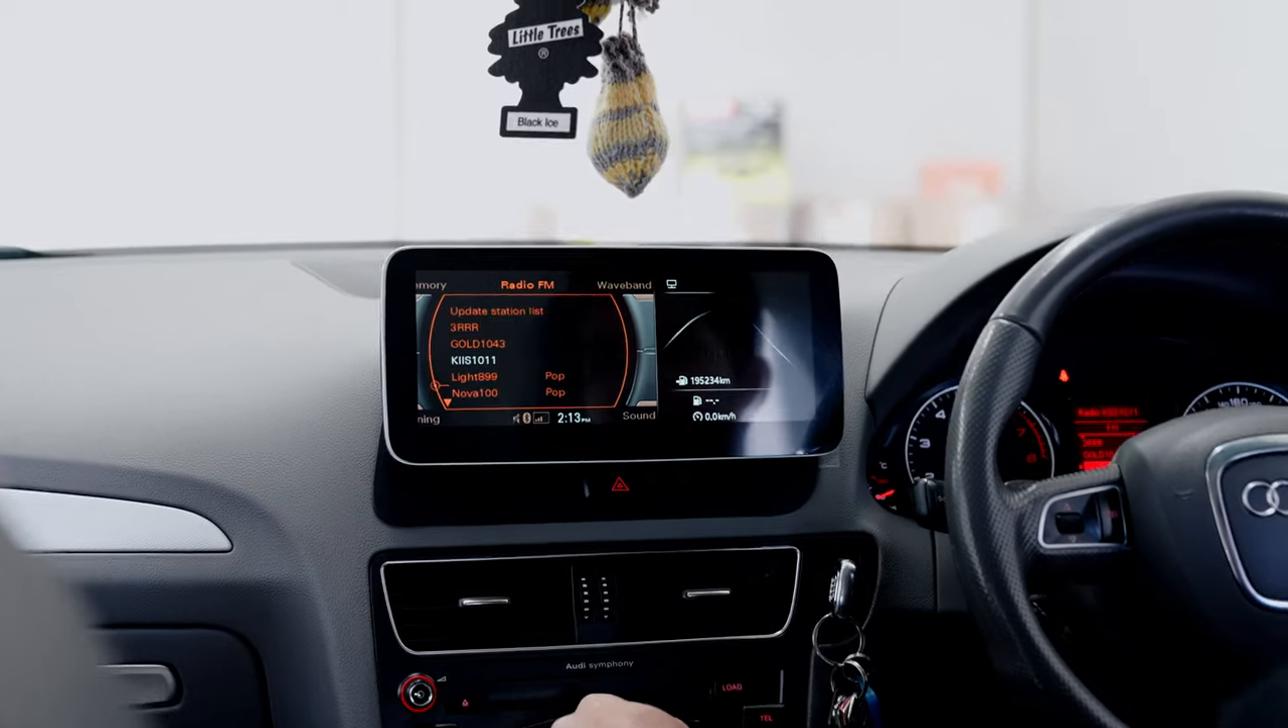There it is. That is the job complete. We have the screen in.